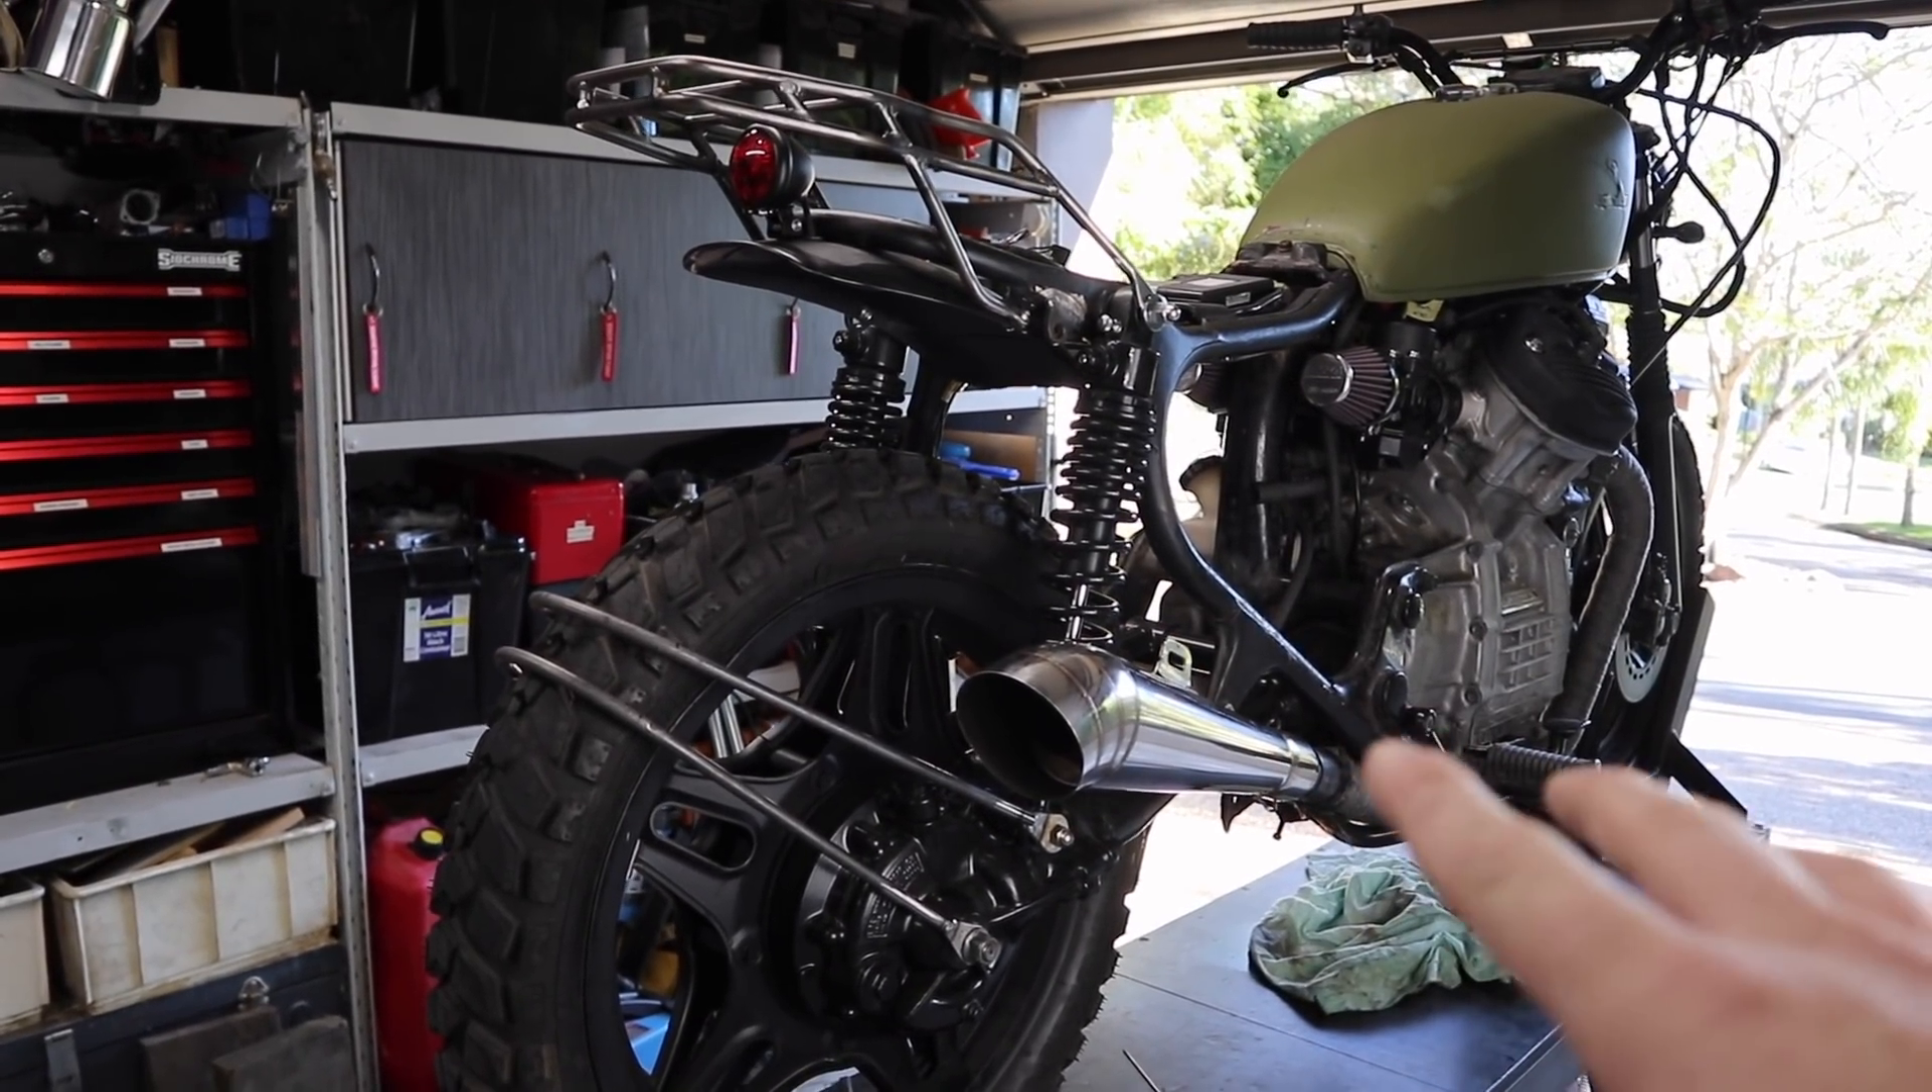Because the muffler is going on this side, obviously it's going to be up on an angle. It's just sitting there at the moment. I've got a little bit of room under it.